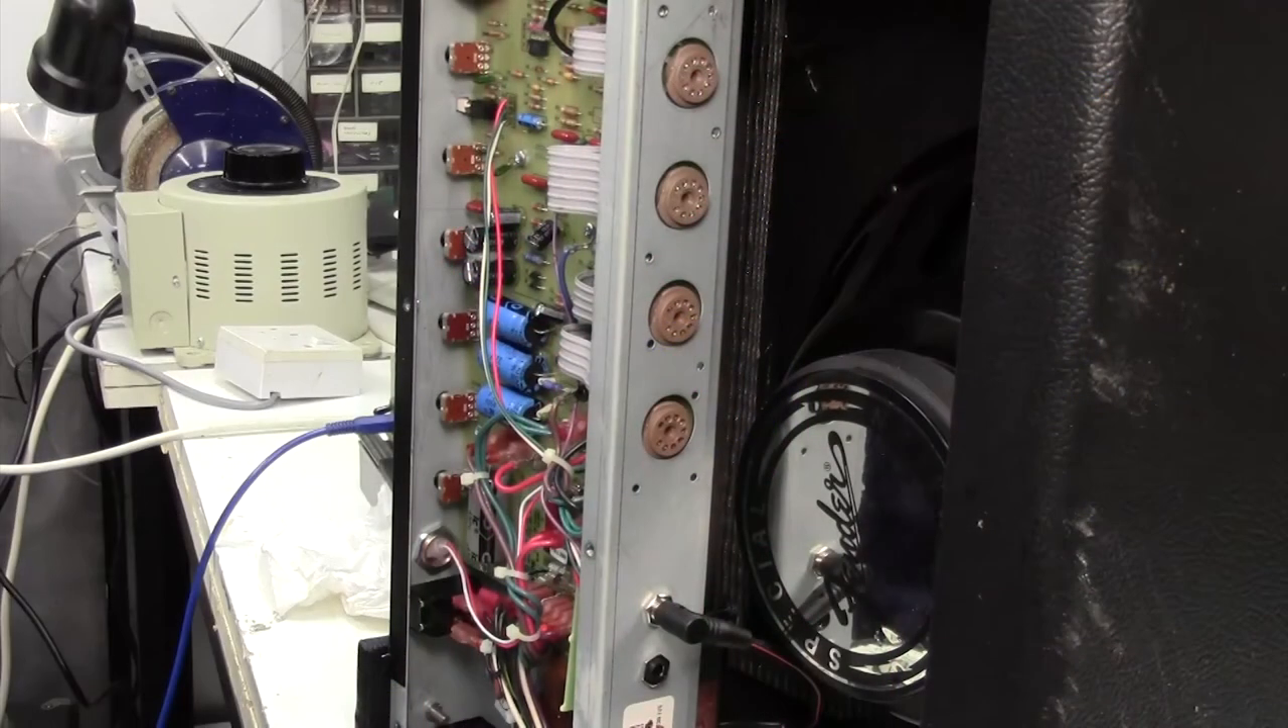Right well the board went back very easily only took about a minute to put the board back in.